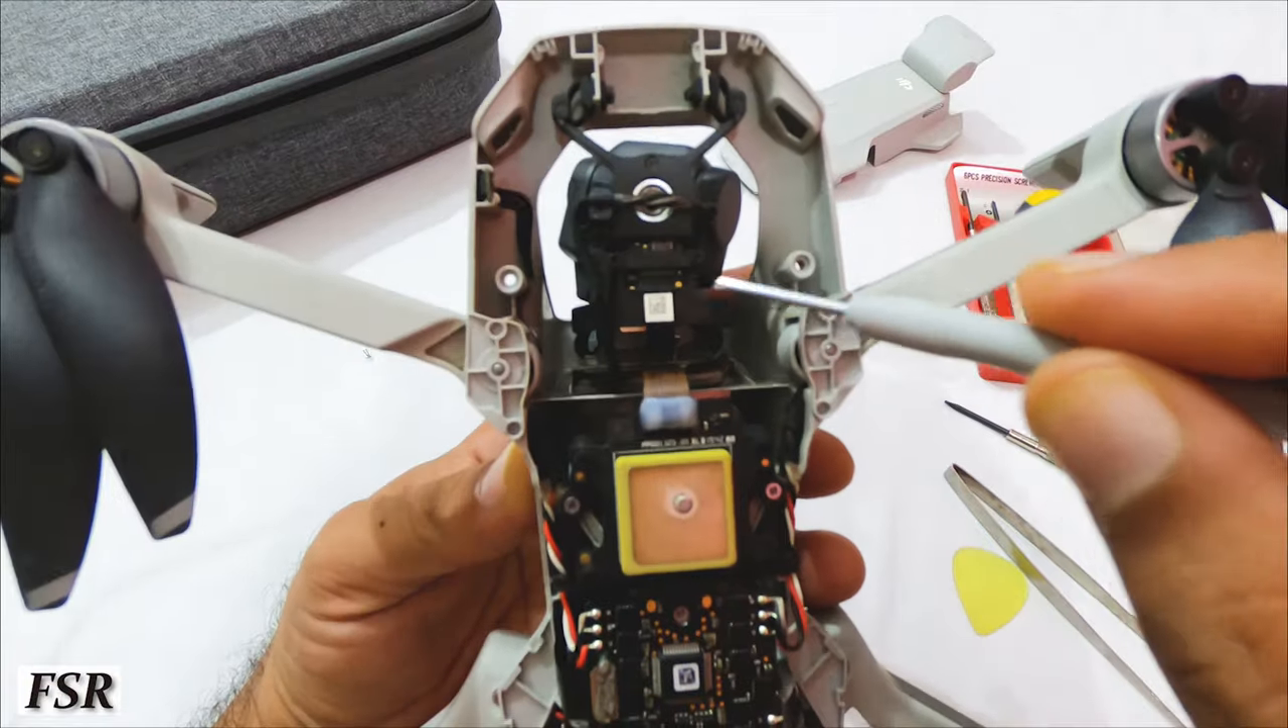This is how half of the Mini looks after top cover is removed.